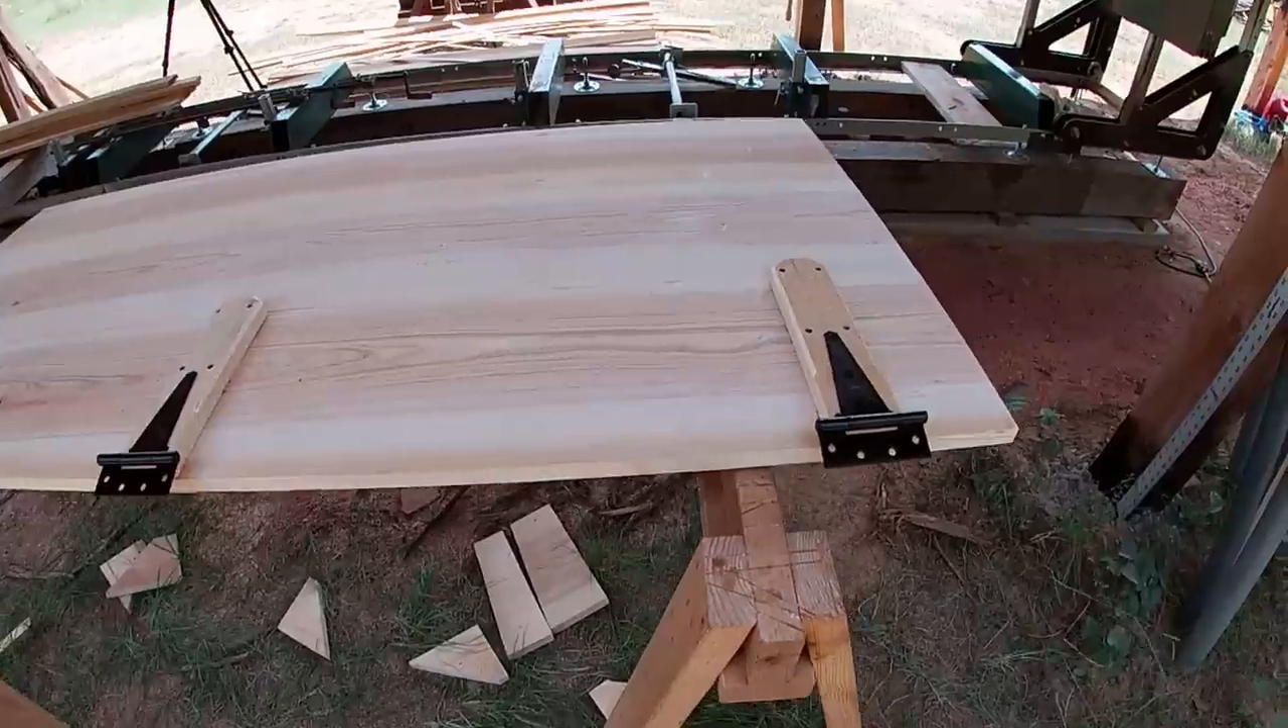Okay, I've got the door all put together. I went ahead and put the hinges on and the little pieces that the hinges actually sit on to keep the door back flush with the edge of the jamb.